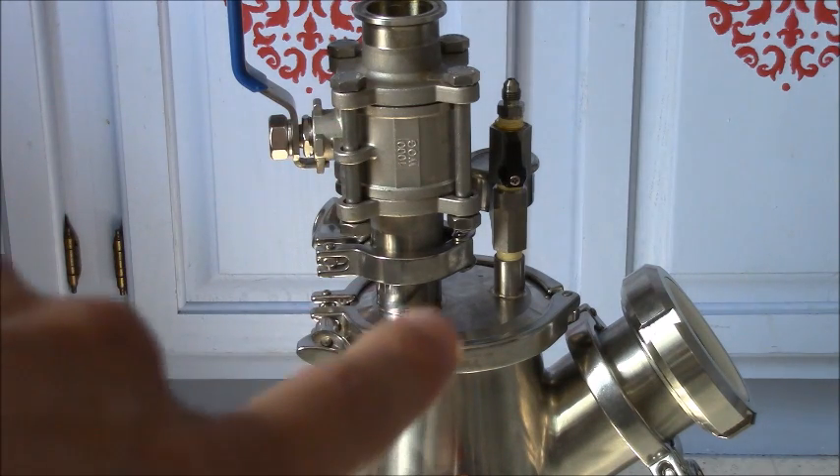As you can see, I added a ball valve.